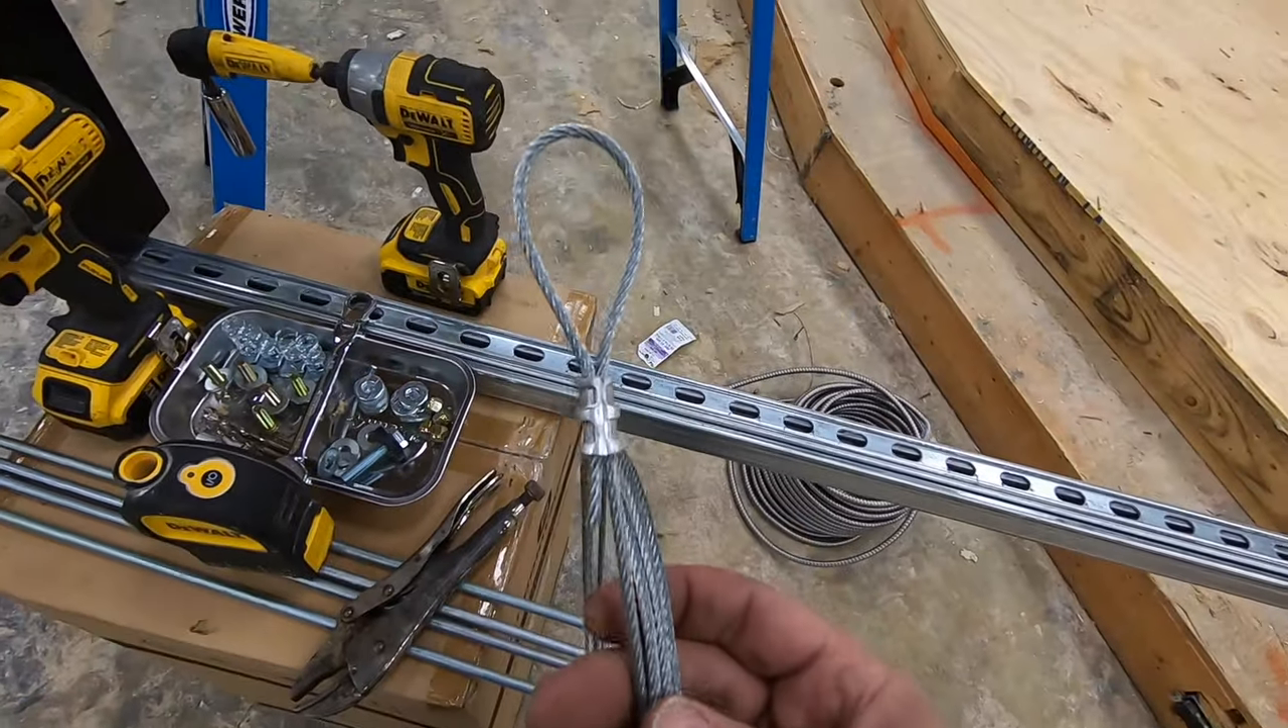I have the safety cable prepped there's the swedge clamp already on there.